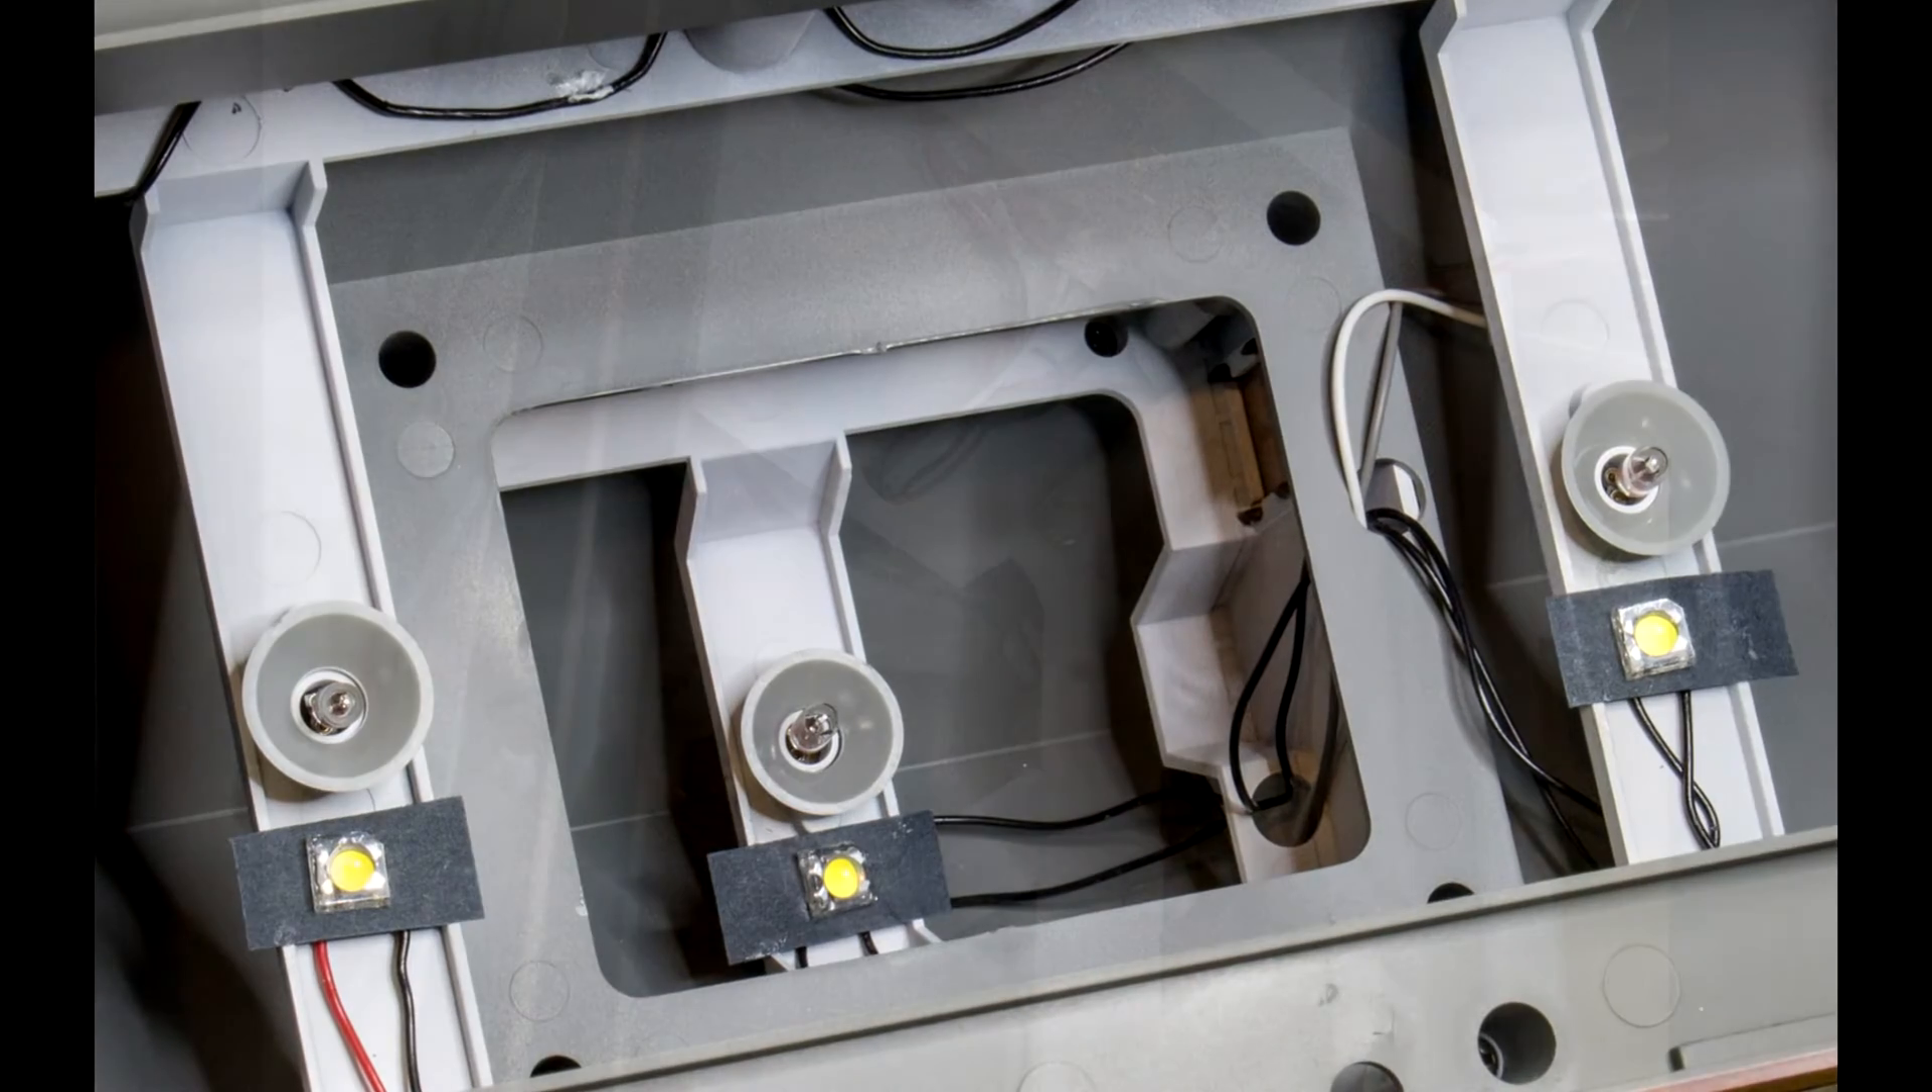And here's the three LED circuit inside. Note that I left the other incandescent bulbs wired up in case someone wants to use them in the future.